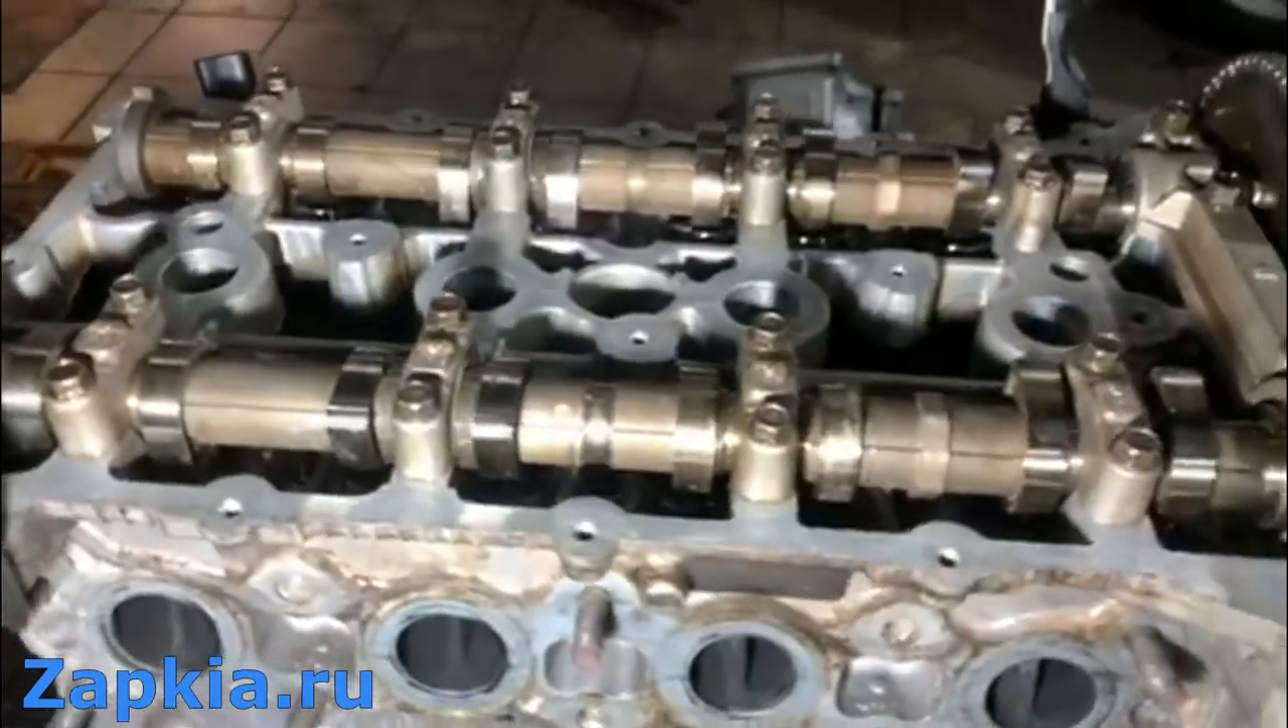Ну что головку мы прикрутили распредвалы тоже уже на месте.